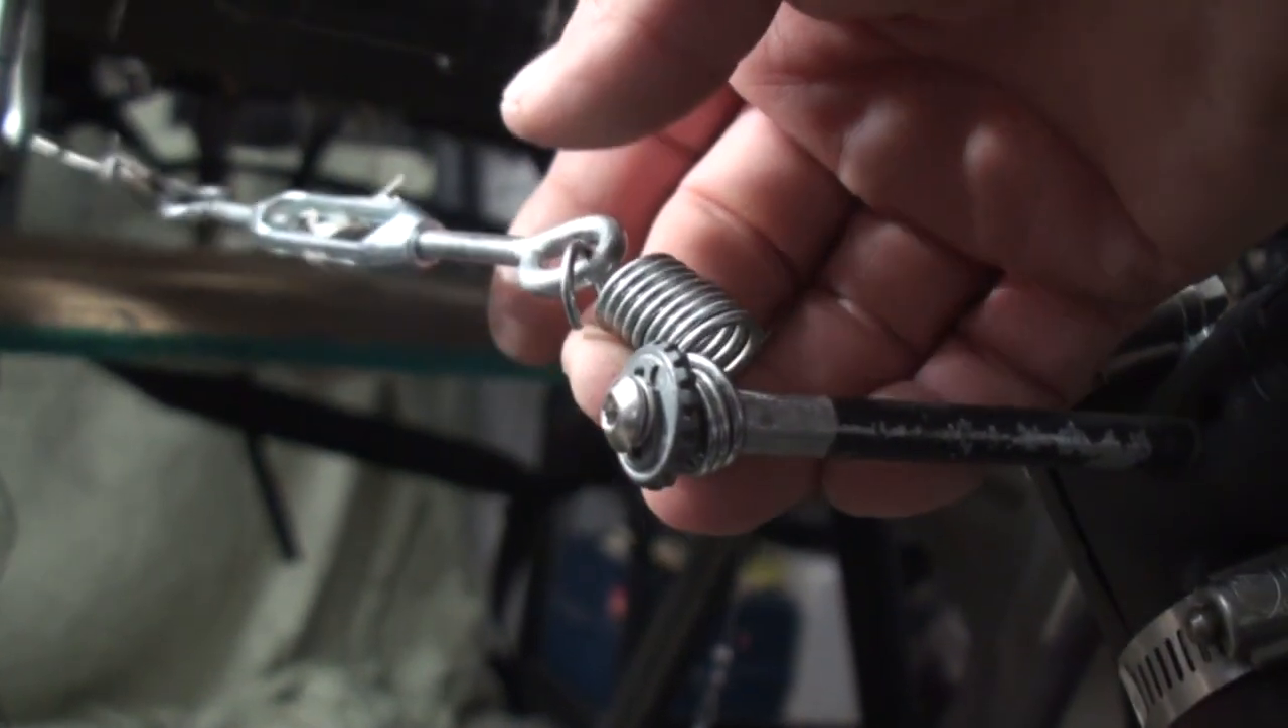I did add a spring here.